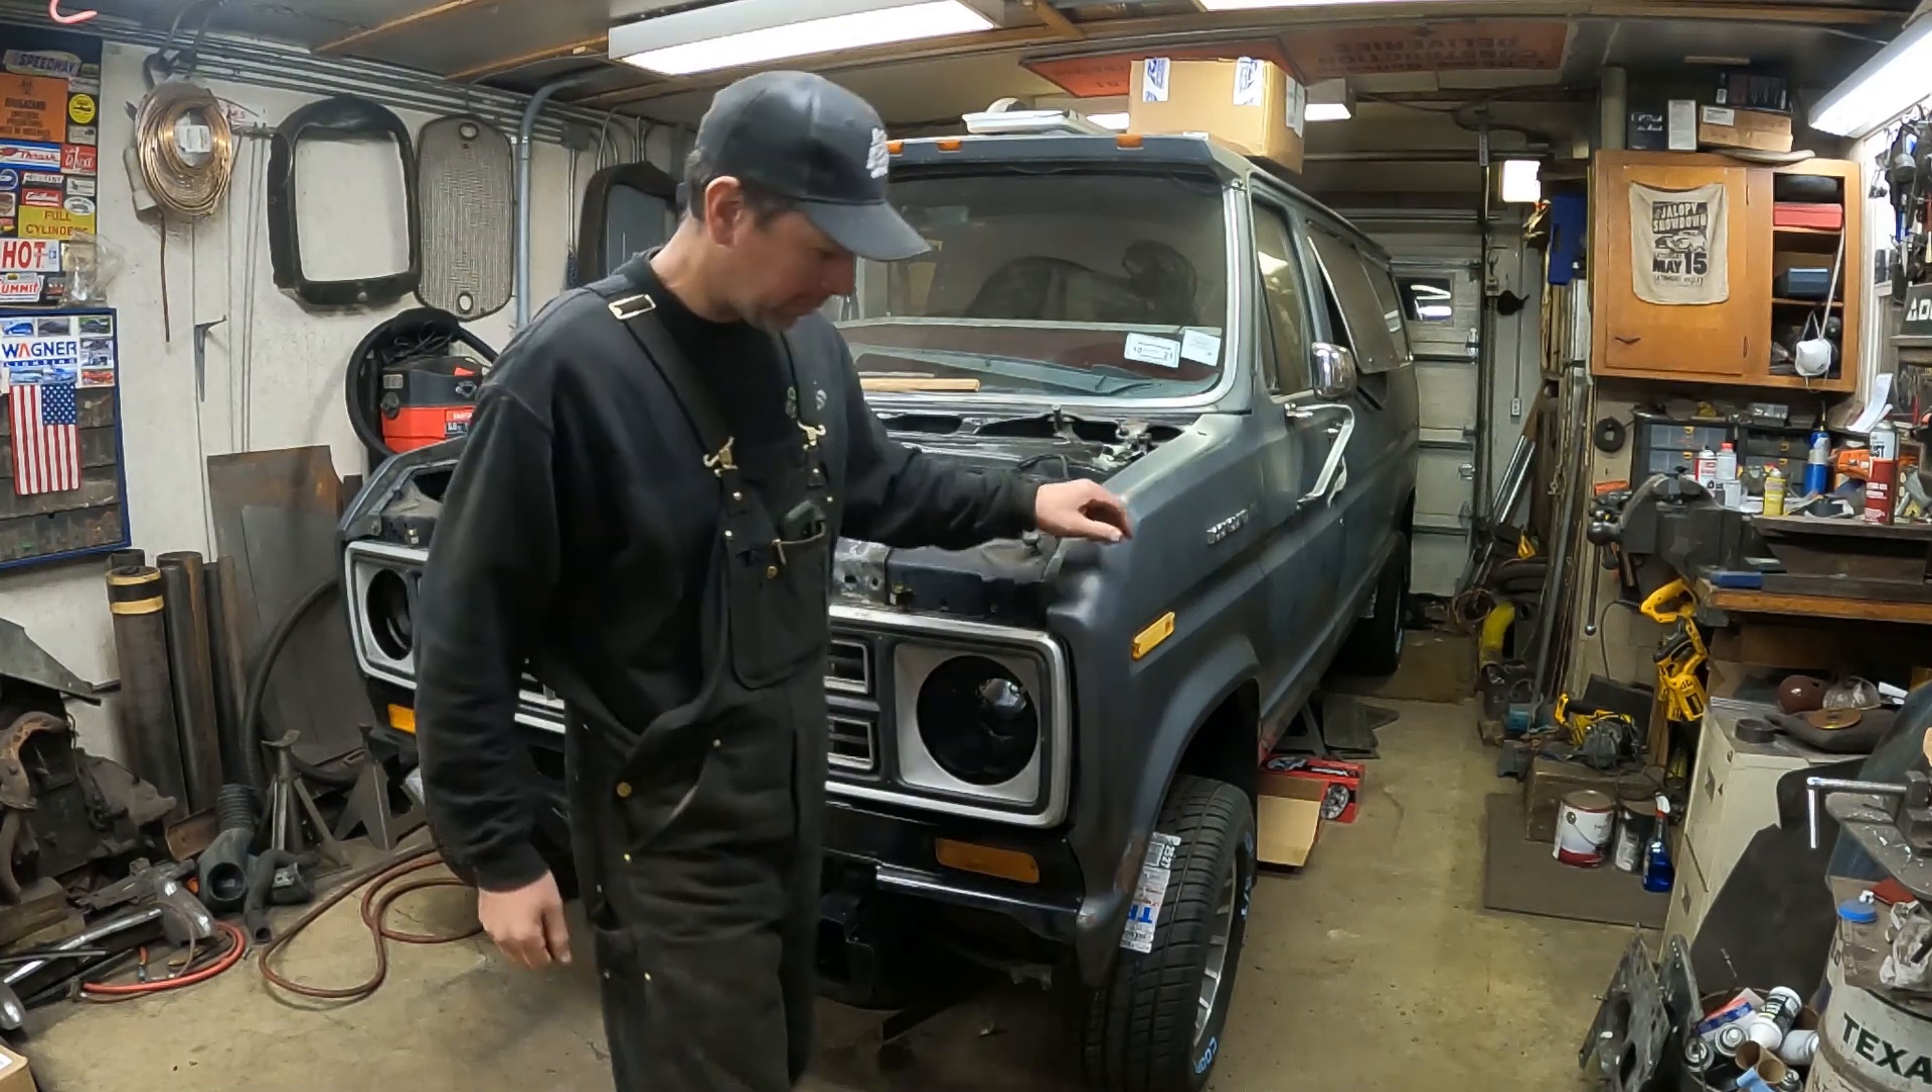And as you can see, I've put the front fenders back on.